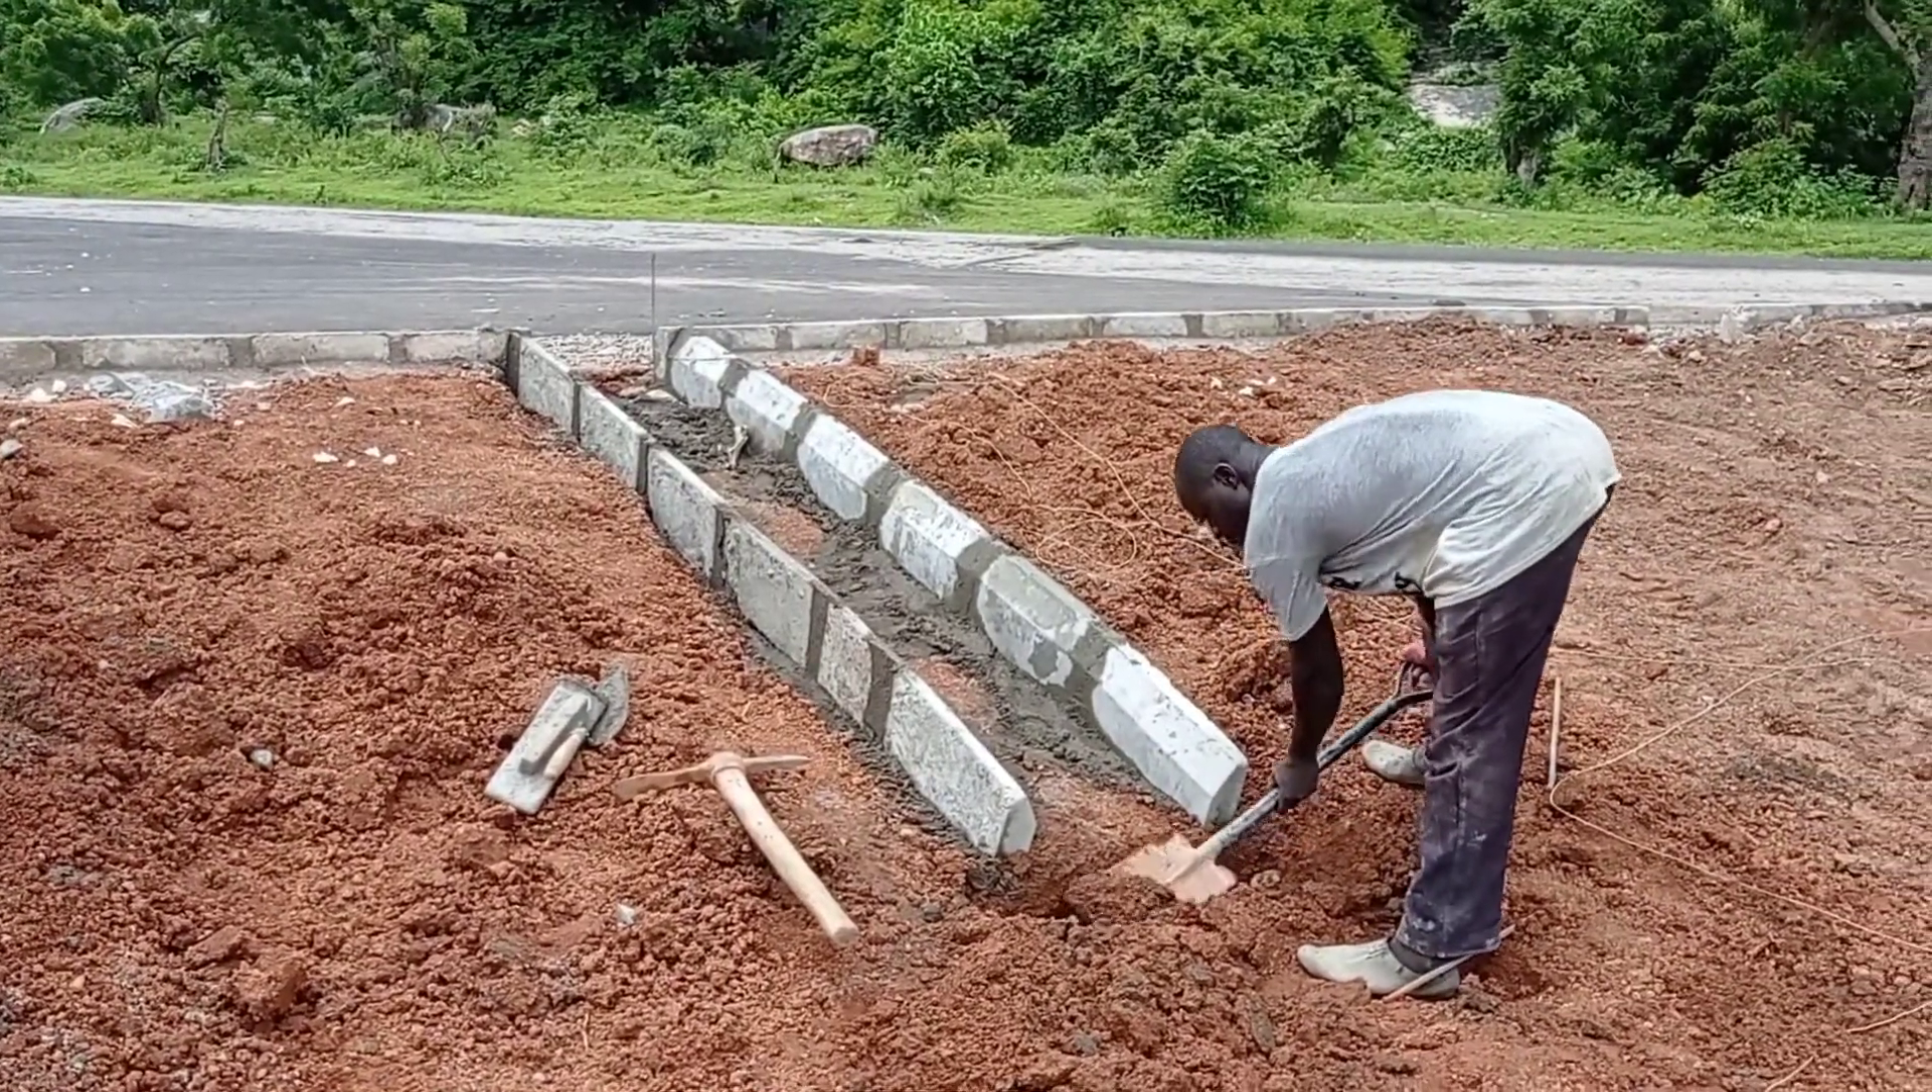Here you can see that these curb stones have been placed.